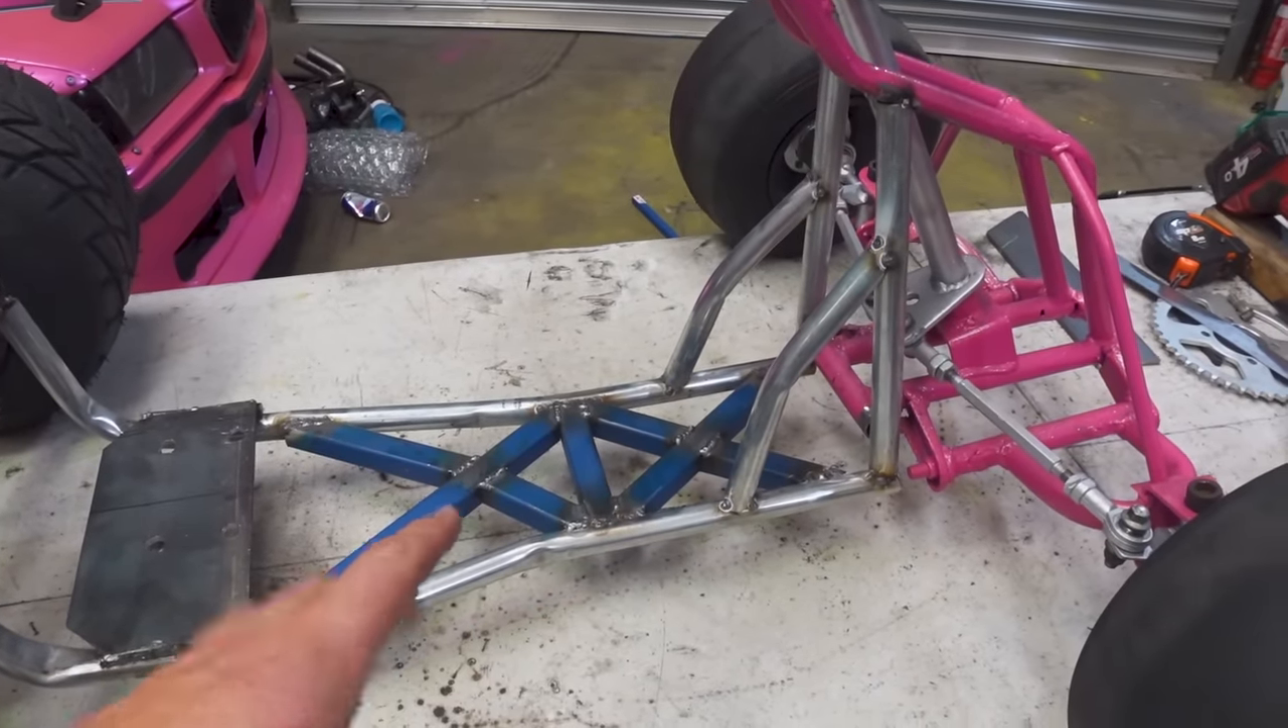So i've welded in a couple of x braces bear in mind they're just welded in at the top at the moment because obviously i've got to go over the whole frame and finish all of the welds.